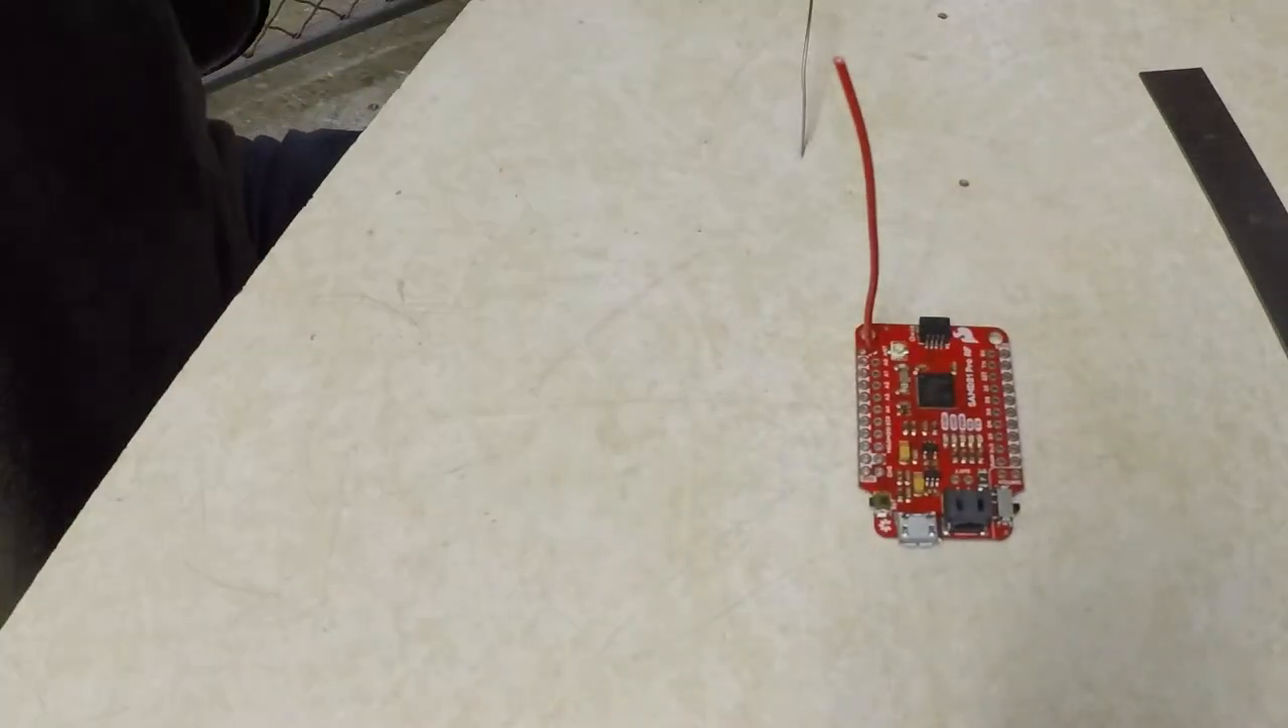Now I have the proper length antenna attached to my board.